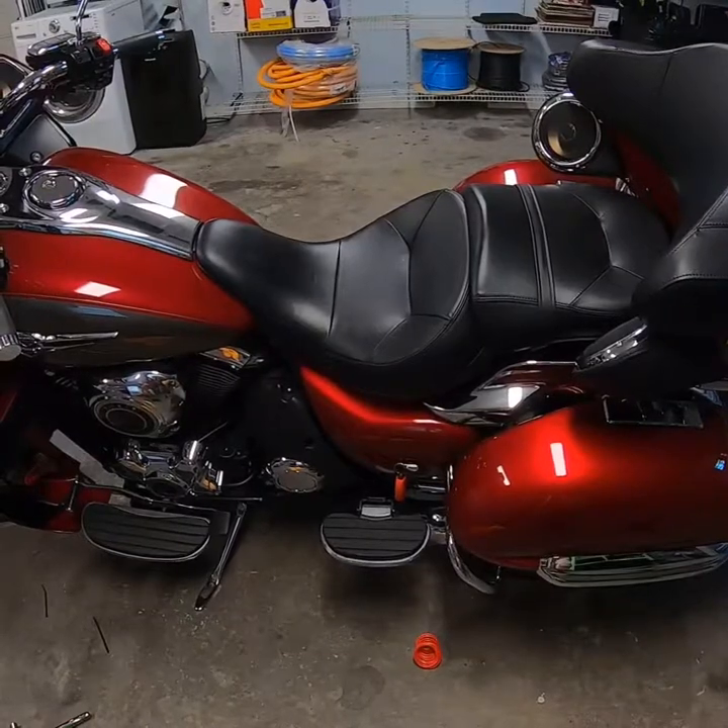And that's it. Our seat is on and our gas tank is back in.